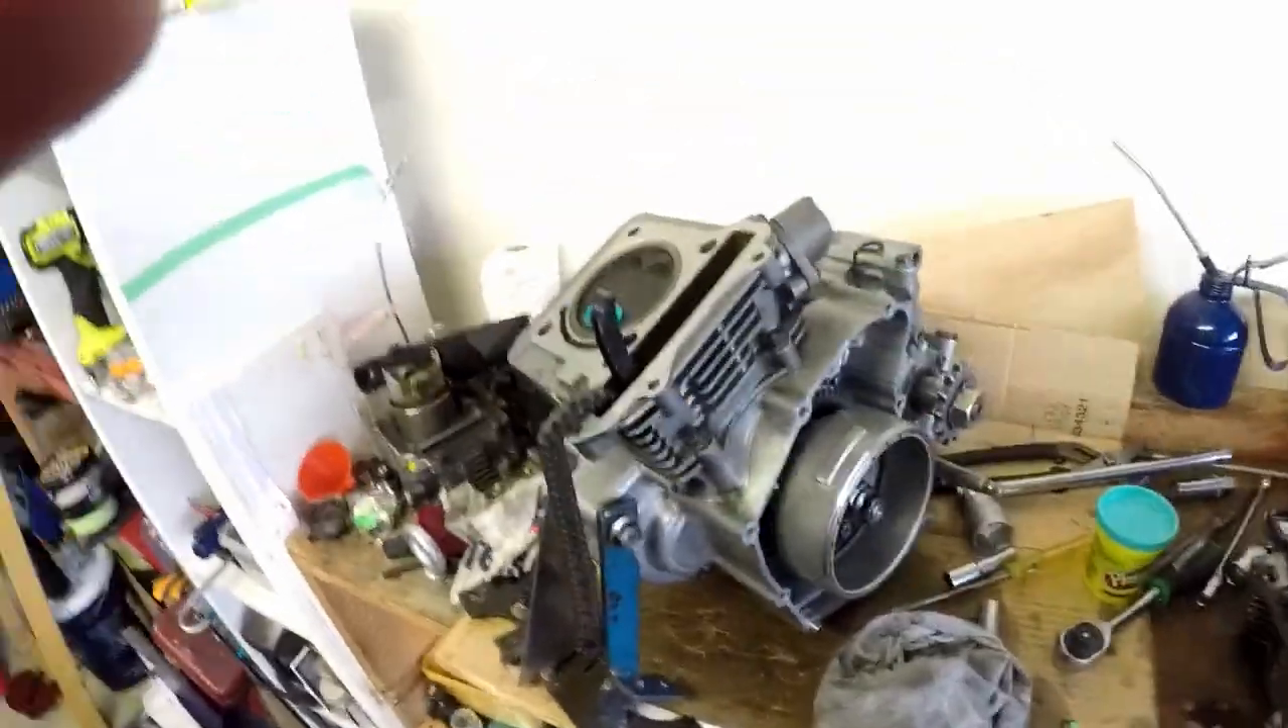Just got the cylinder head off.